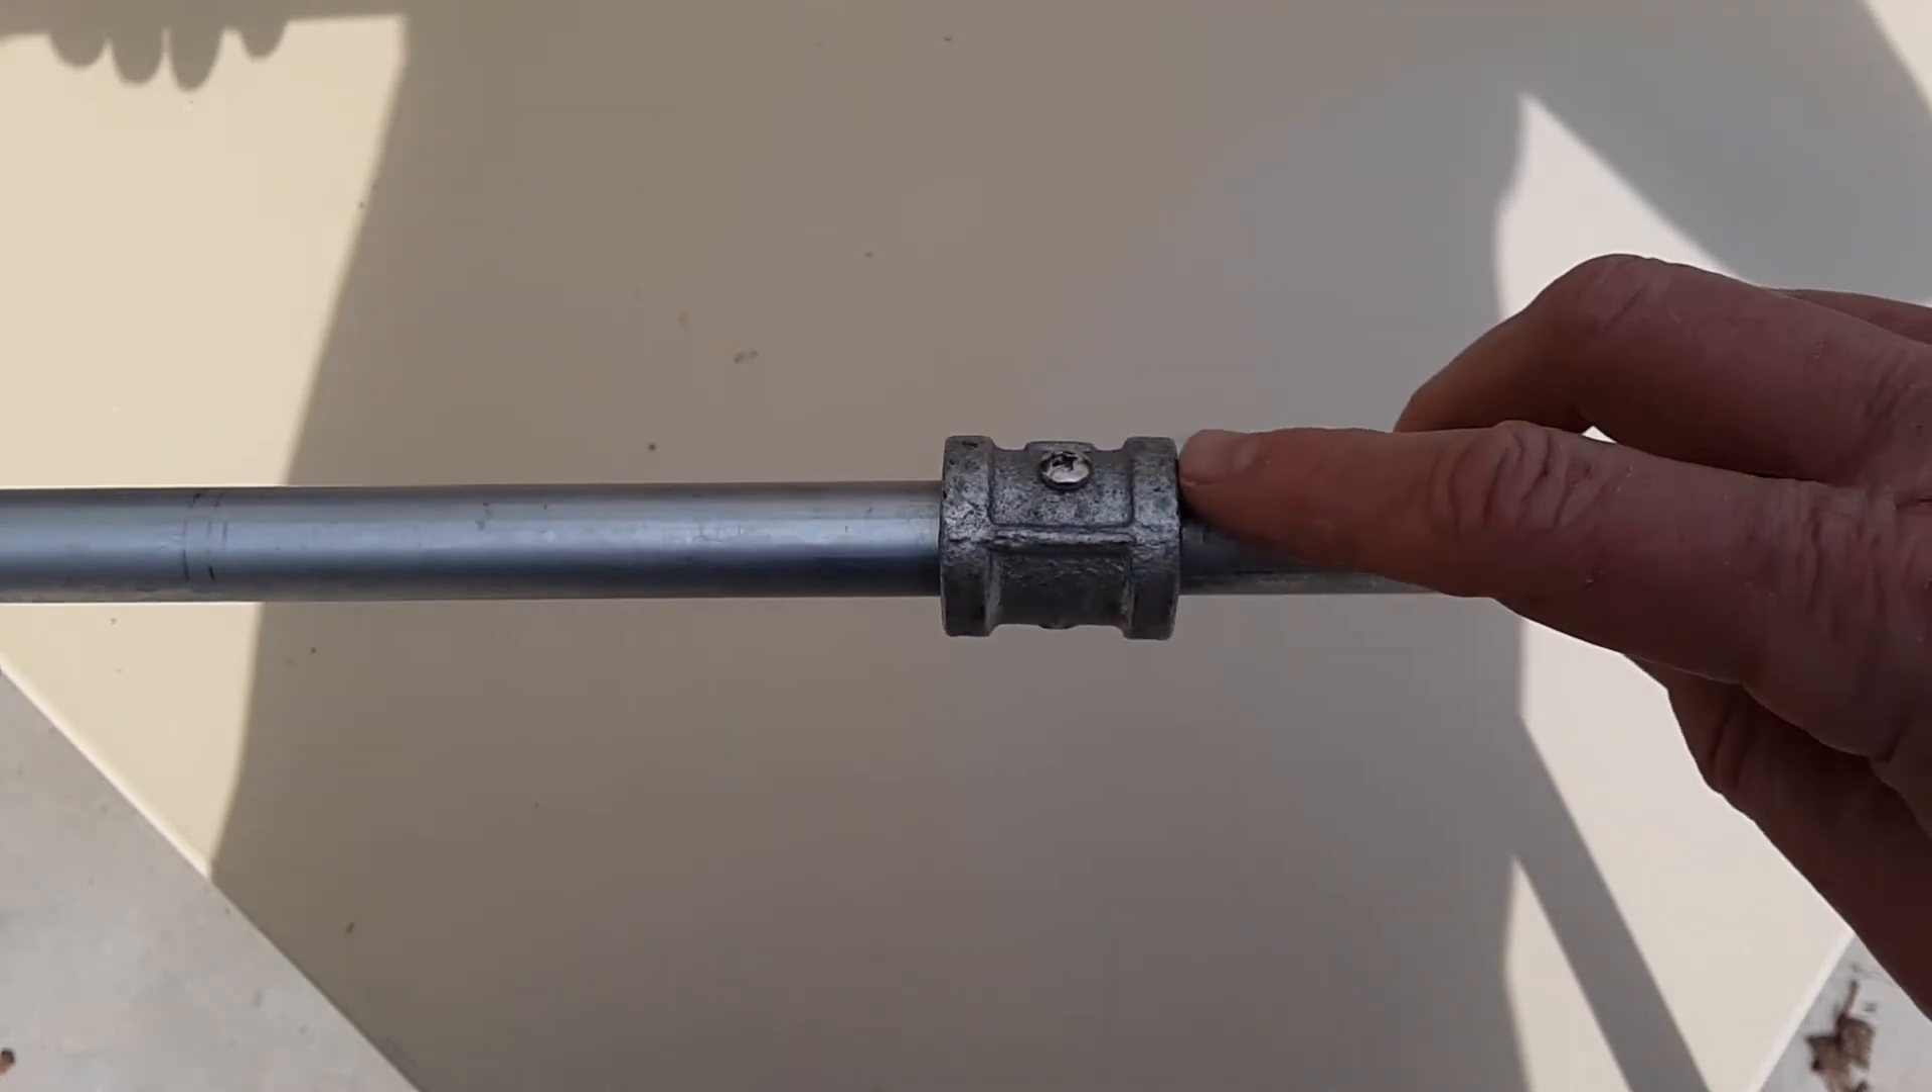This is the finished product of the coupler and set screw.